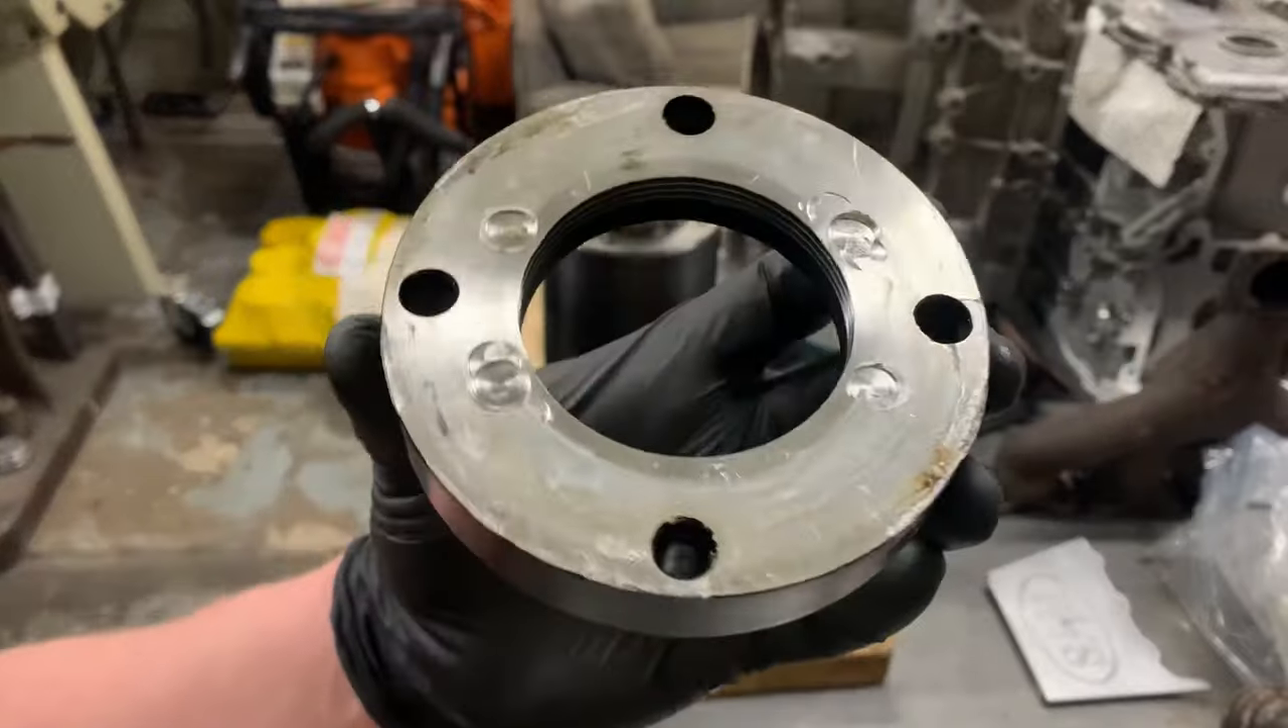Now, this is the oiler ring. I've already unbolted it.